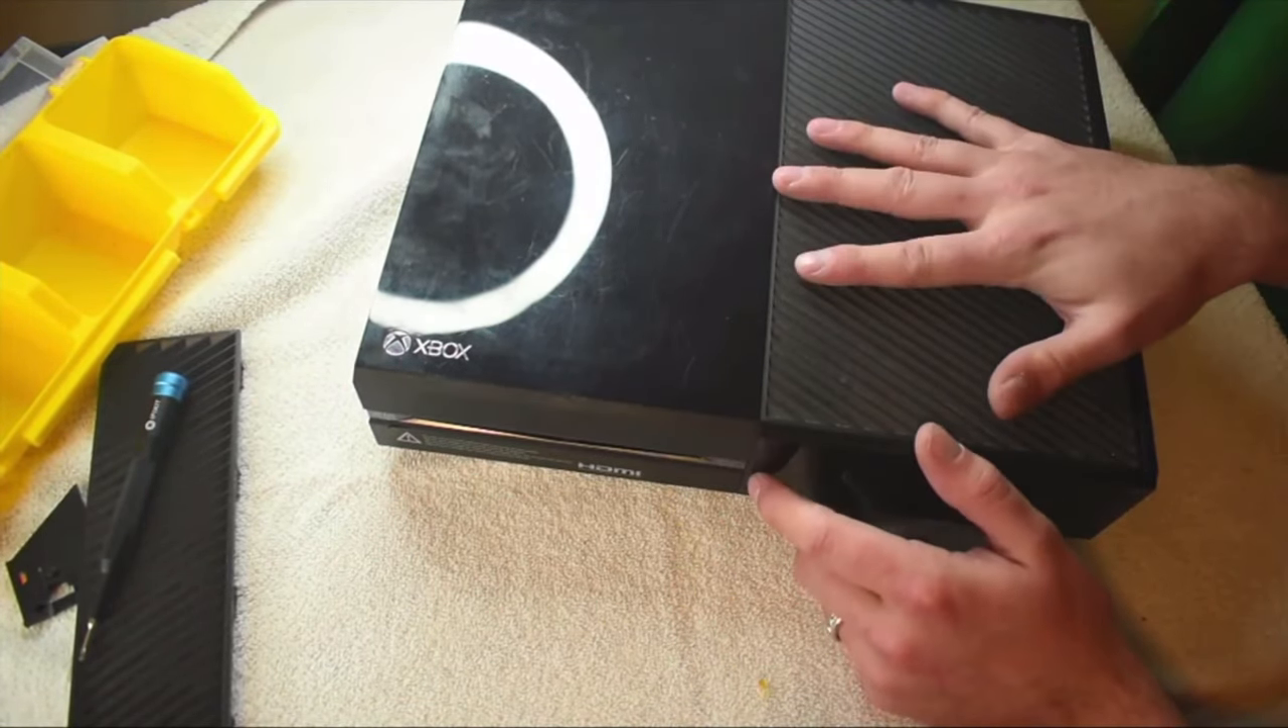And it goes in just like that and now the case is put back in two halves.